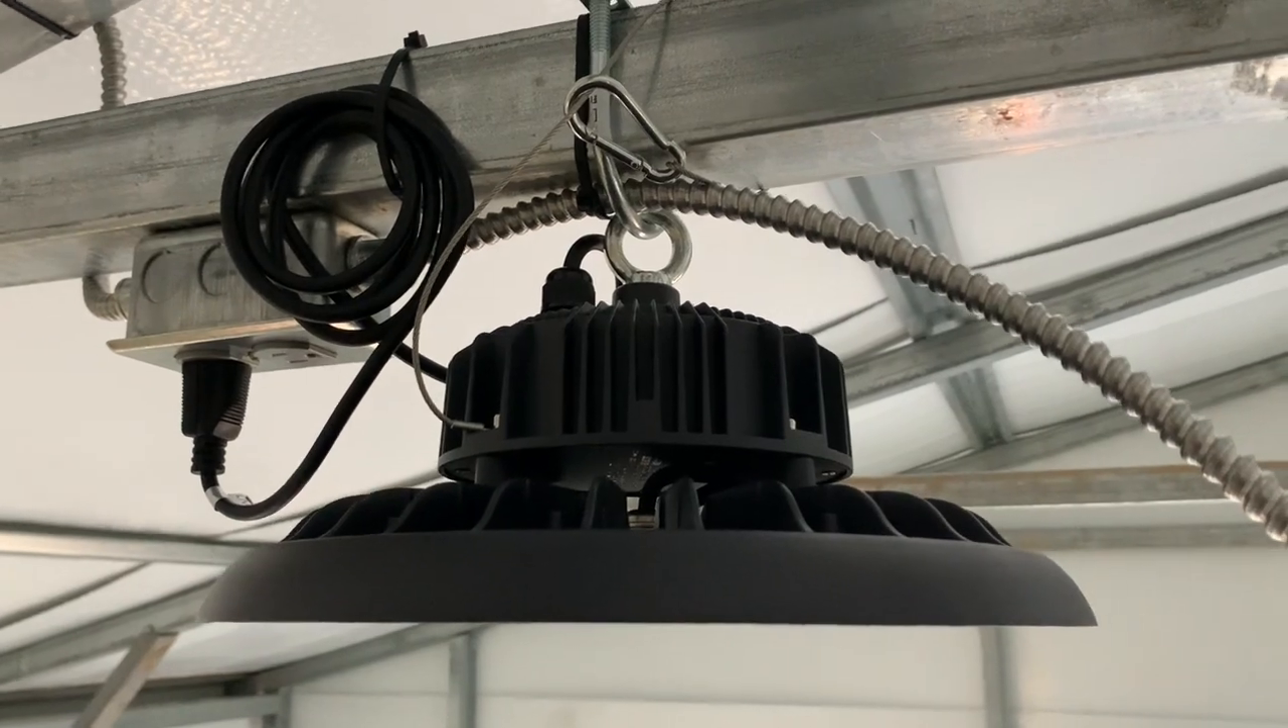I've zip -tied the excess cord up here so it's not hanging, and it's not touching the heat sink on the light.